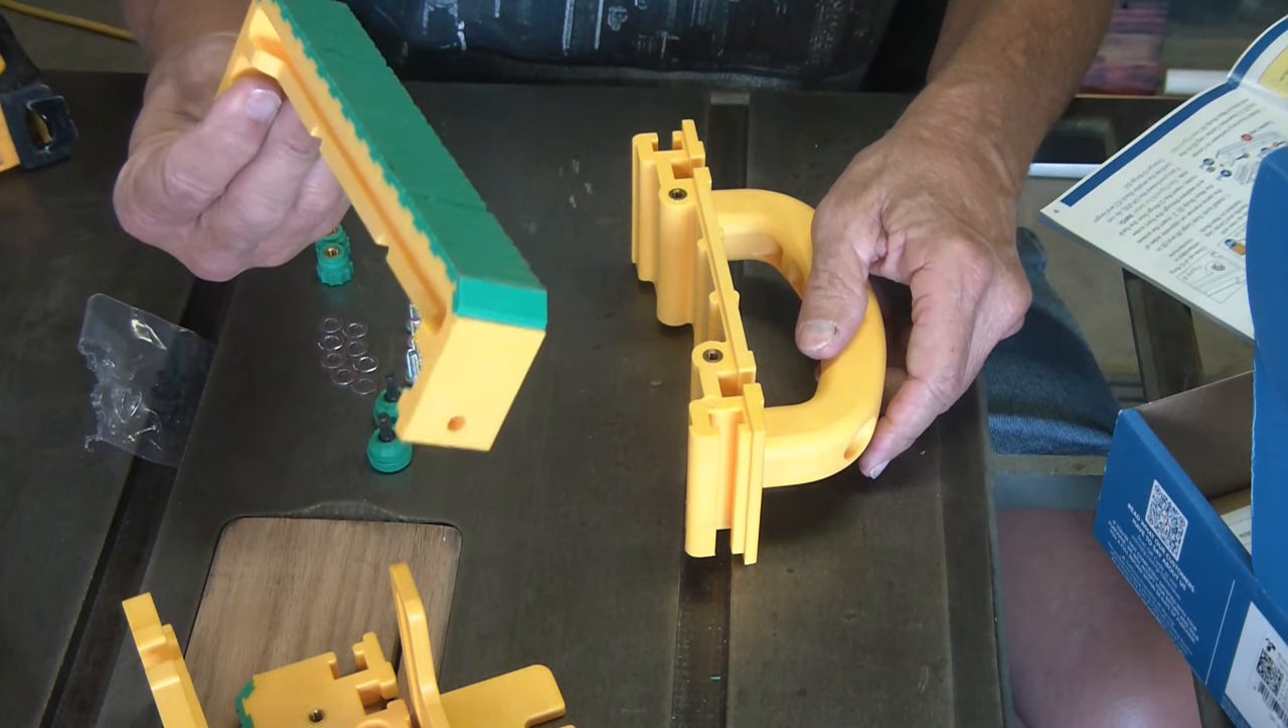And there we have it. That's the main body and the handle hooked up.